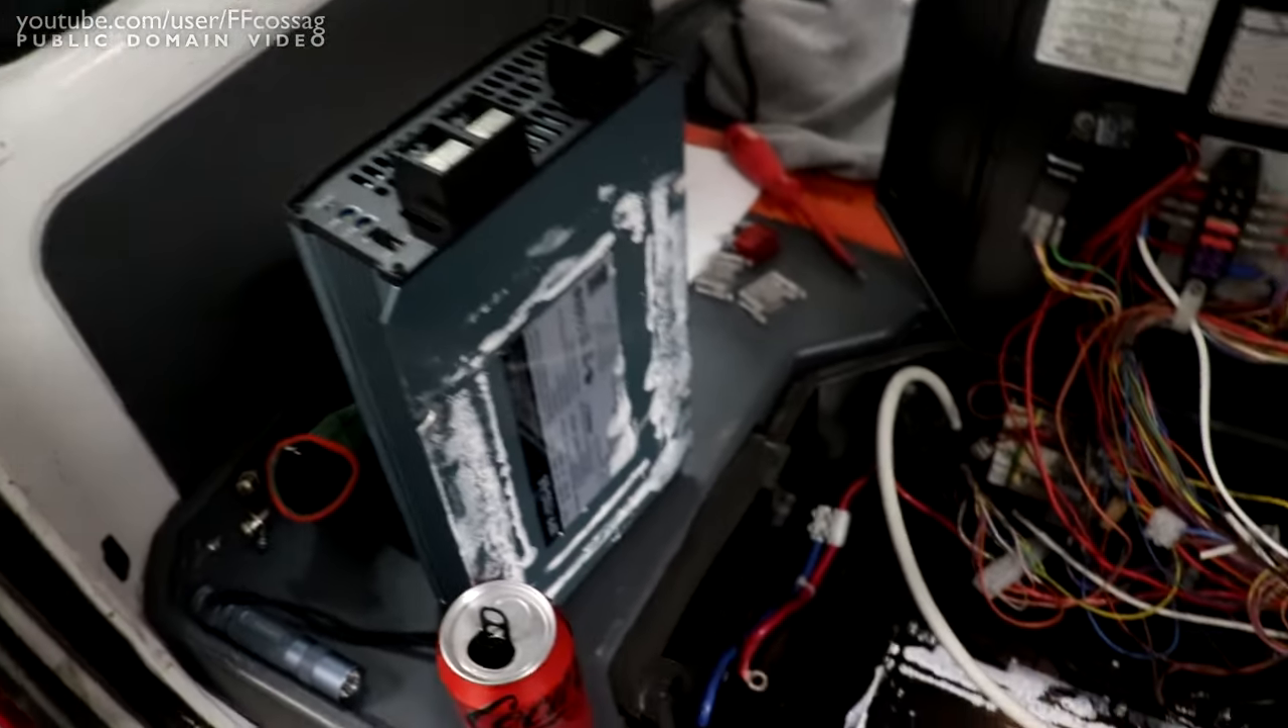All right and there's the charger taken out with all its thermal compound making a huge mess.